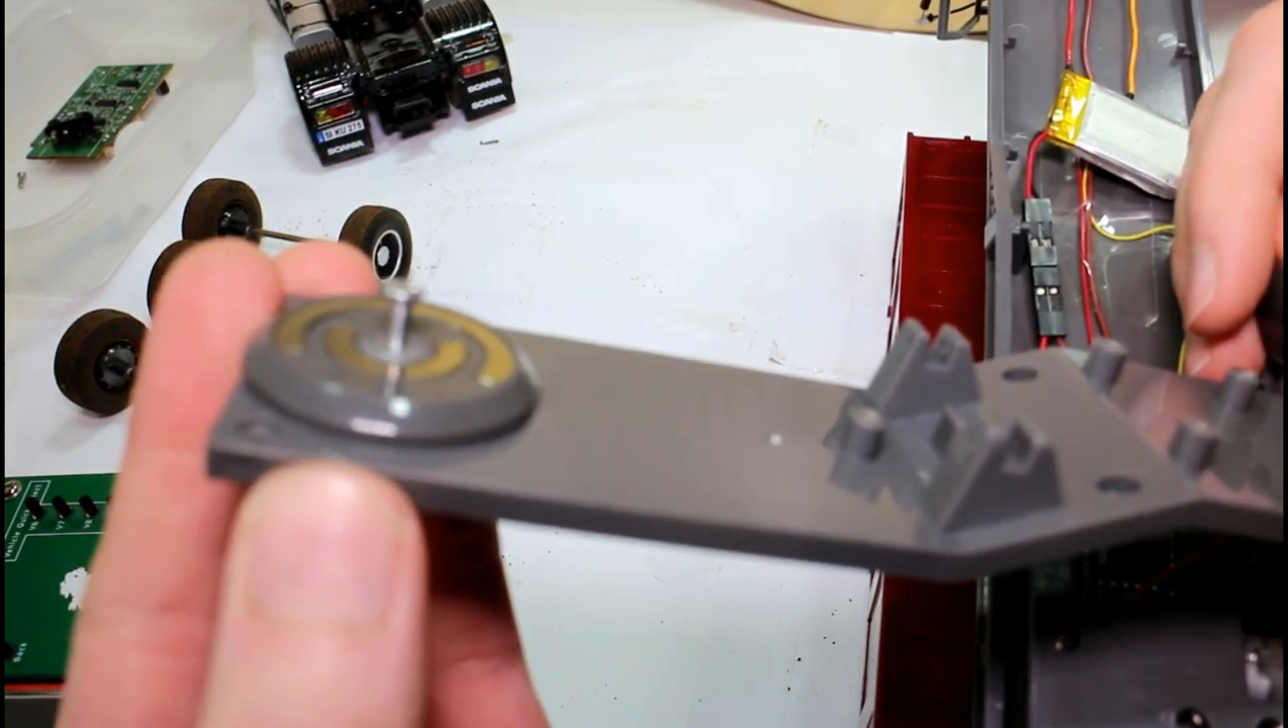Okay so here's our little a connector pin i guess in position now that worked out pretty perfectly.